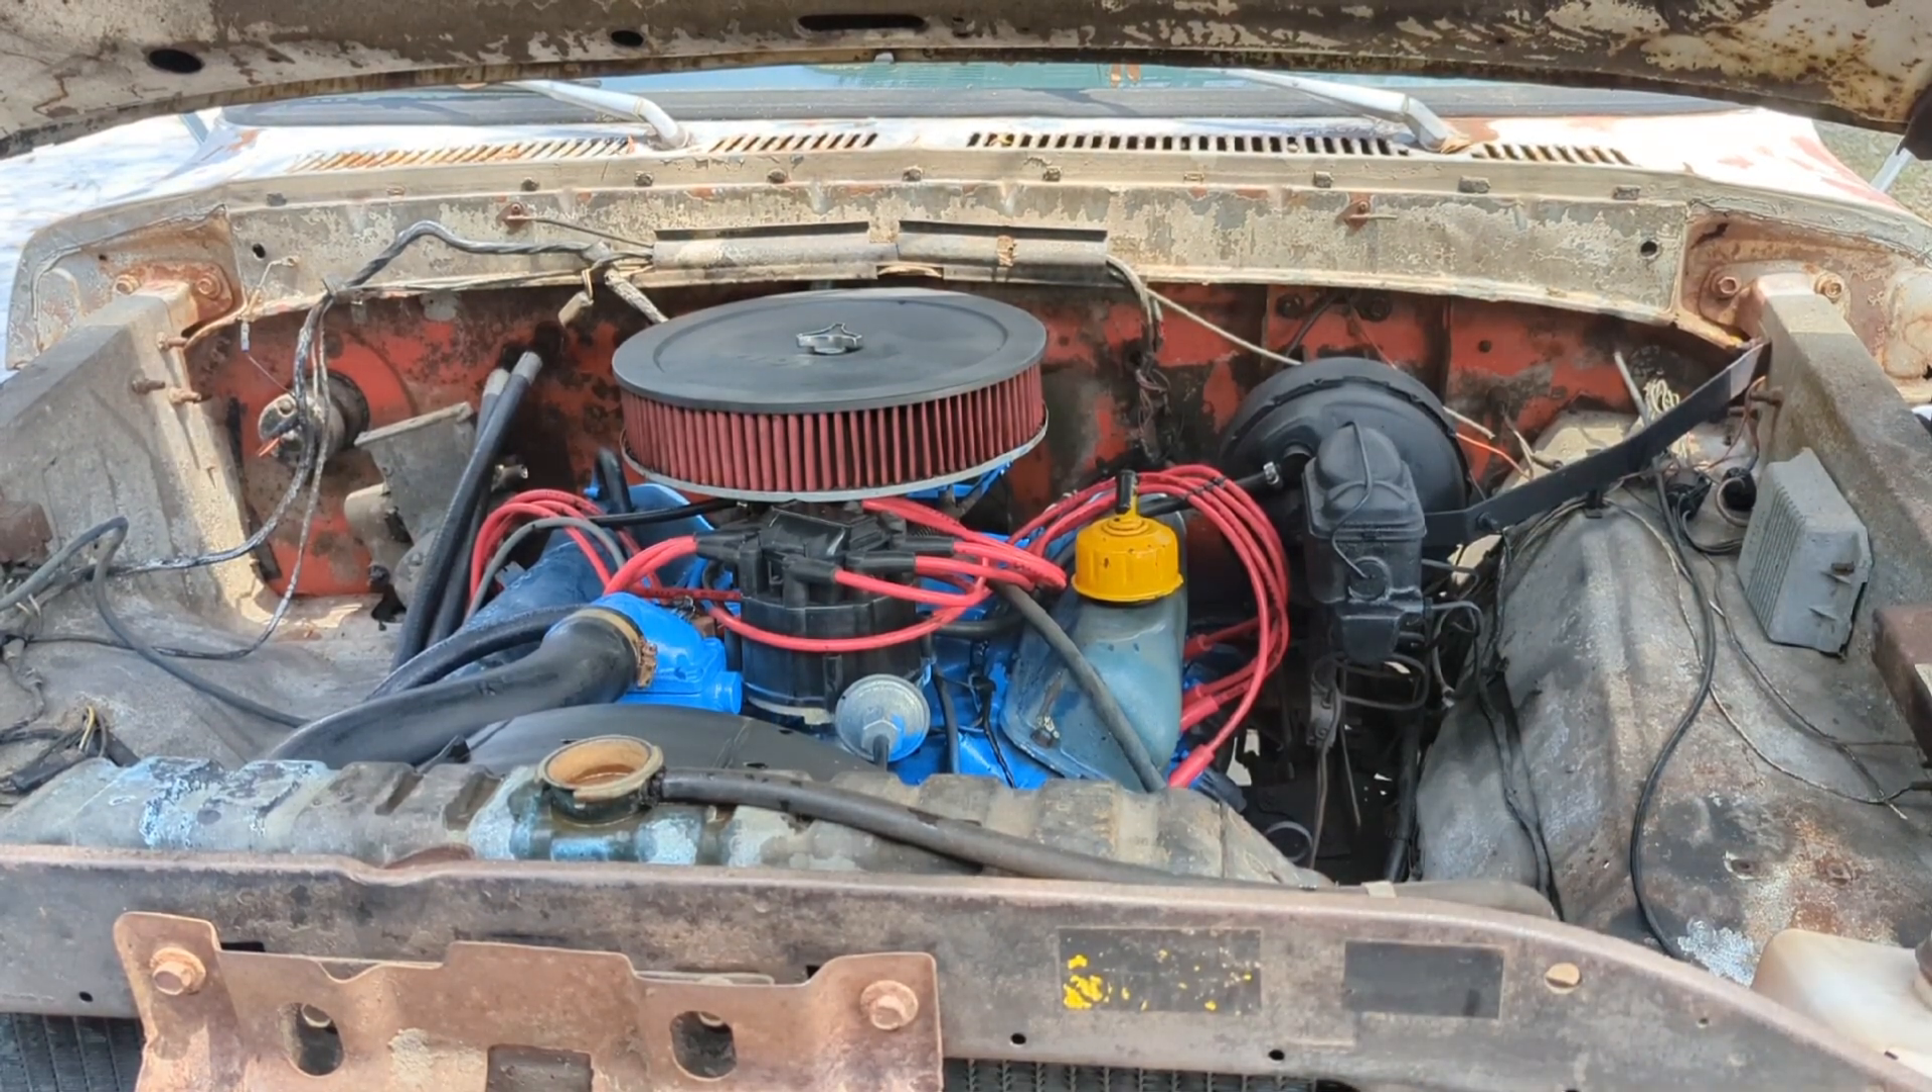Plugs wires all that's connected distributors connected back up.